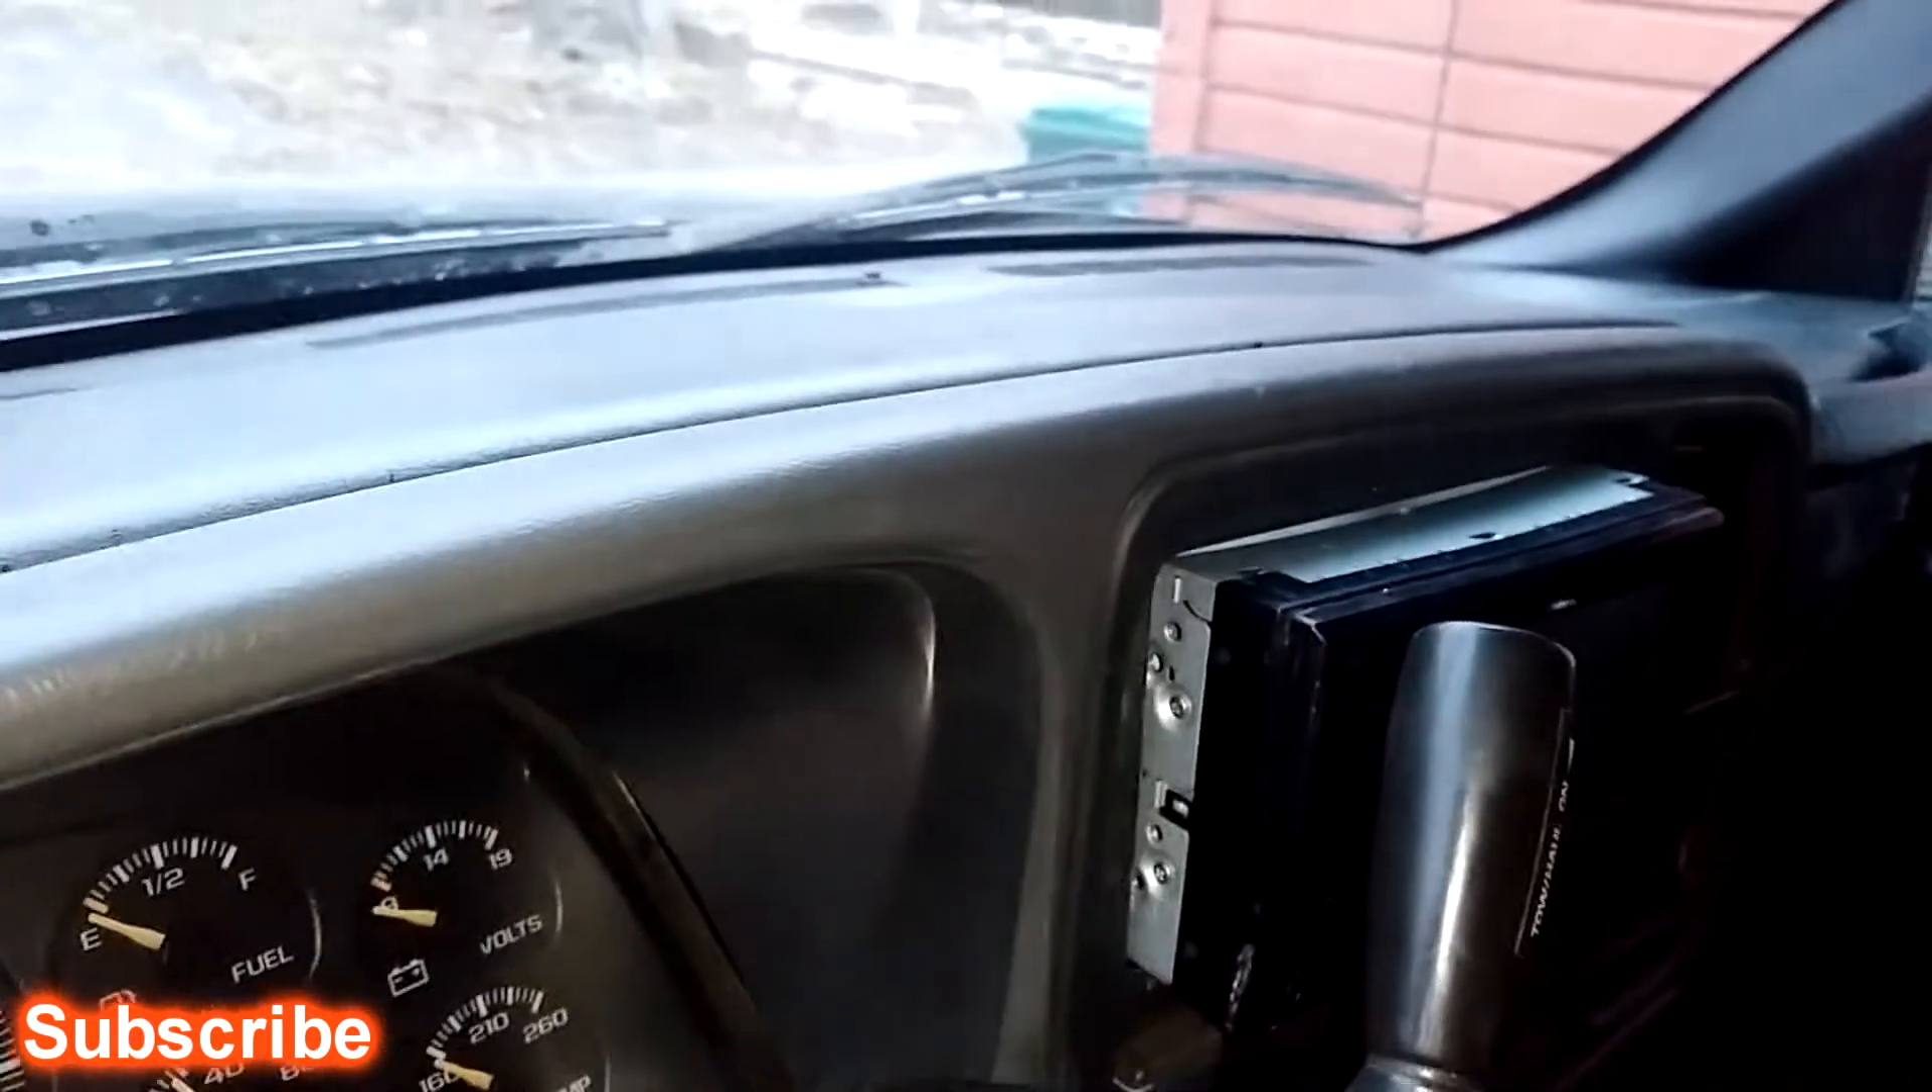So i got my radio in as you see it's sticking out way far.